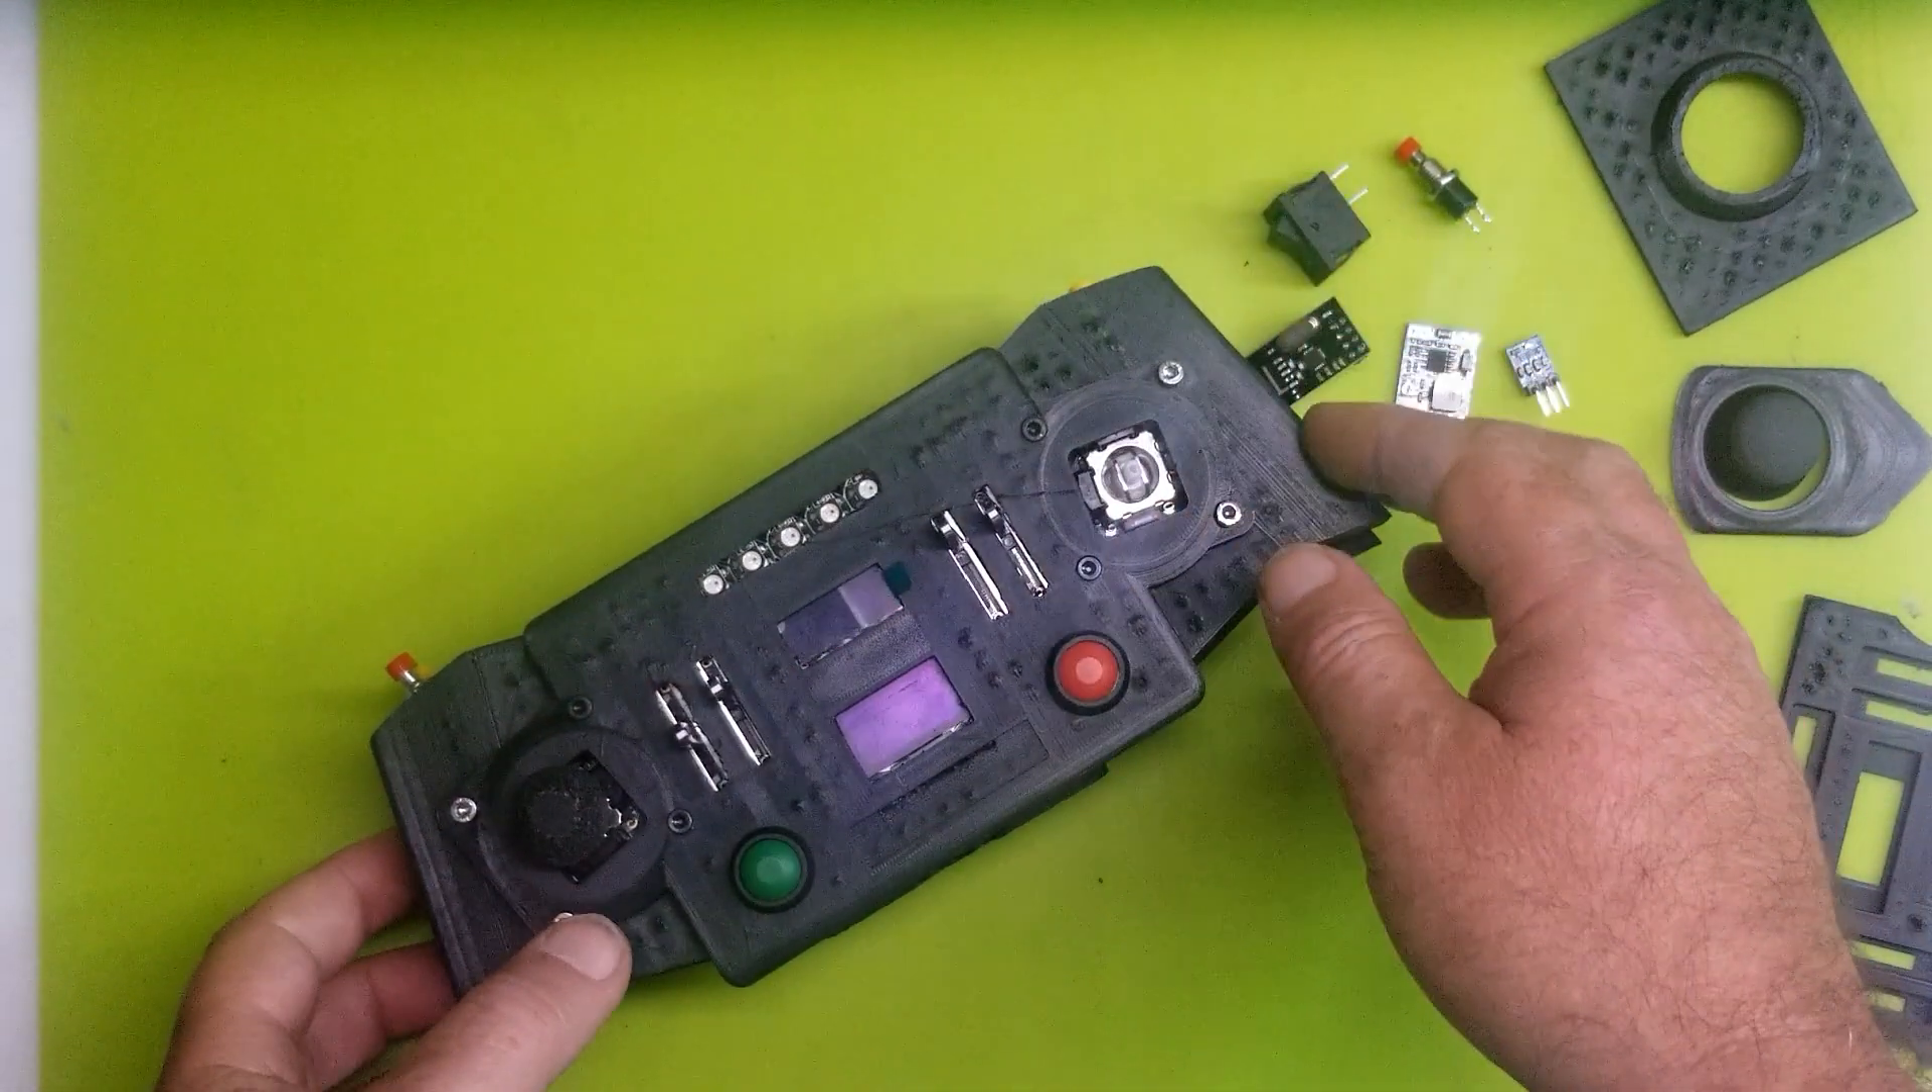These cutouts that i made fit pretty accurately and it's a great start.